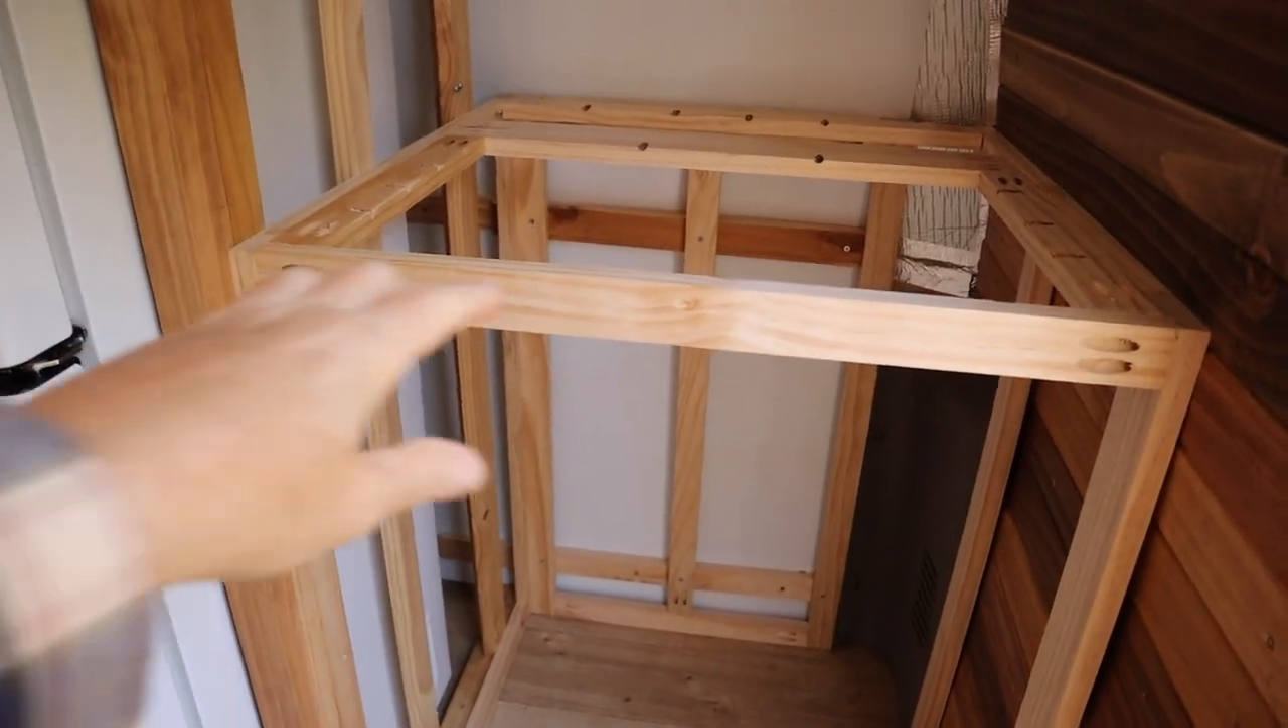This is as far as i got yesterday just the basic bottom section of the cabinet frame done.